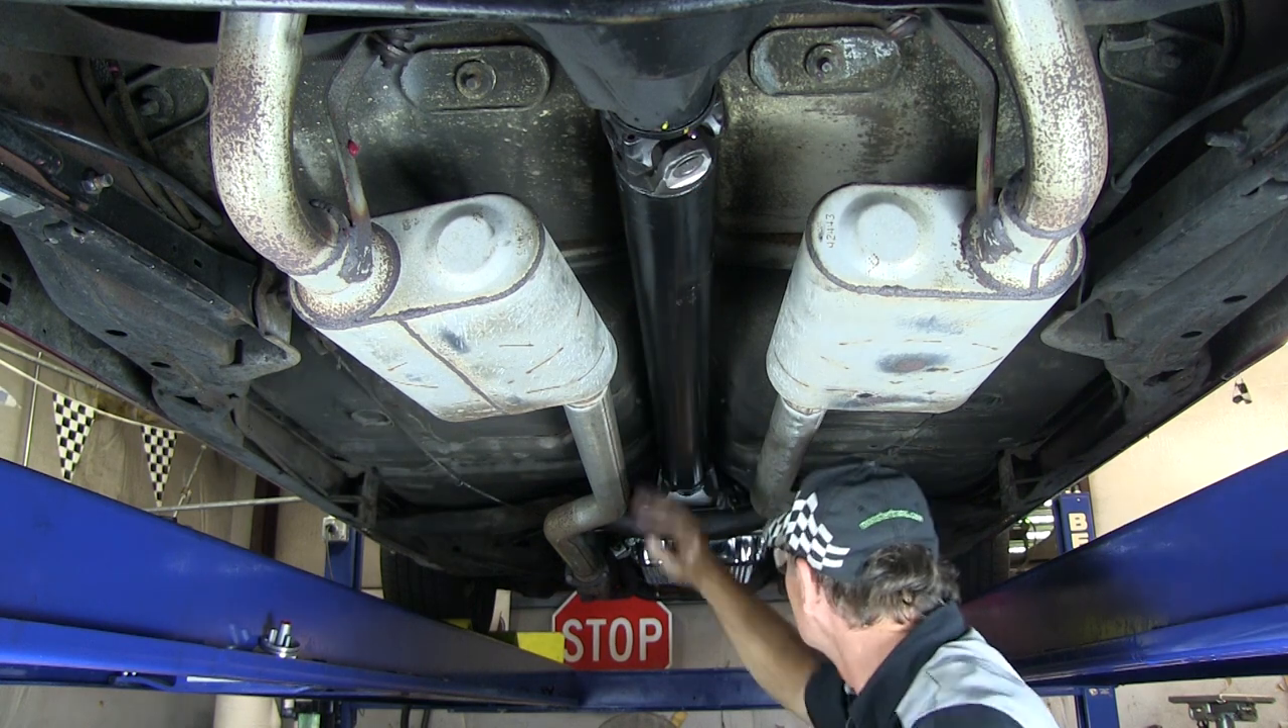Now the drive shaft is installed.